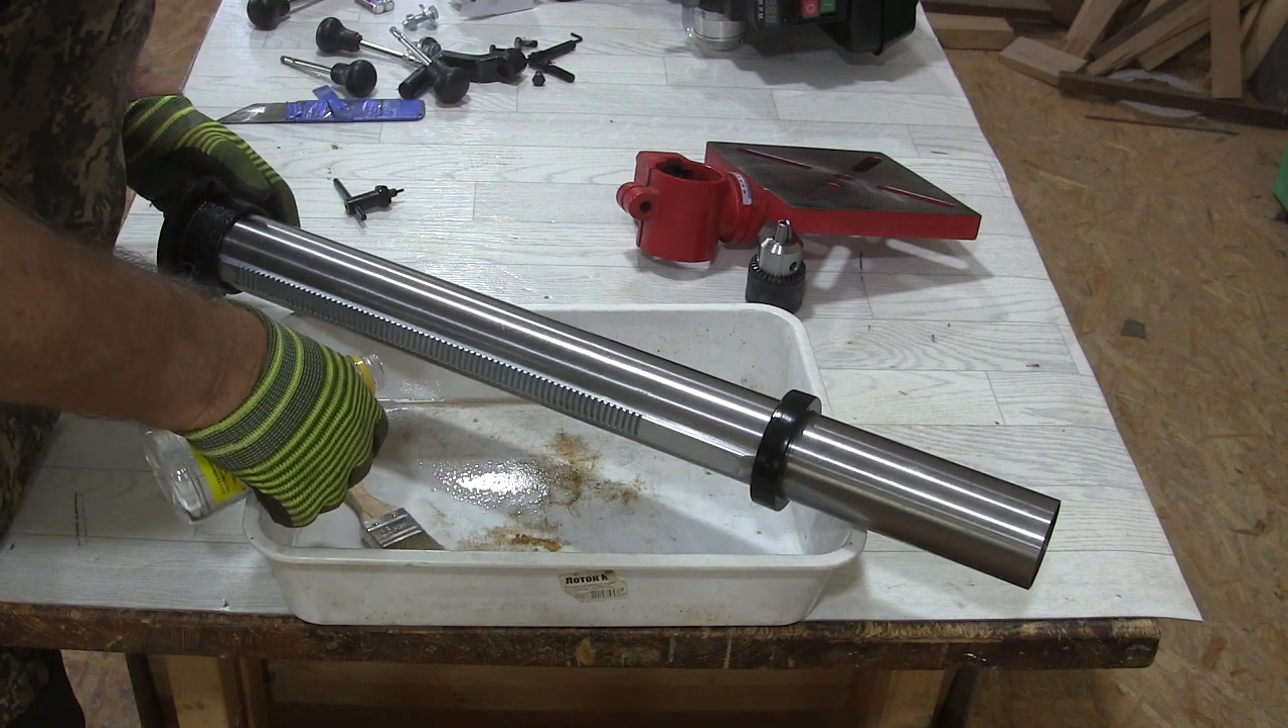Колонна уже в собранном виде. Здесь уже установлена рейка зубчатая.